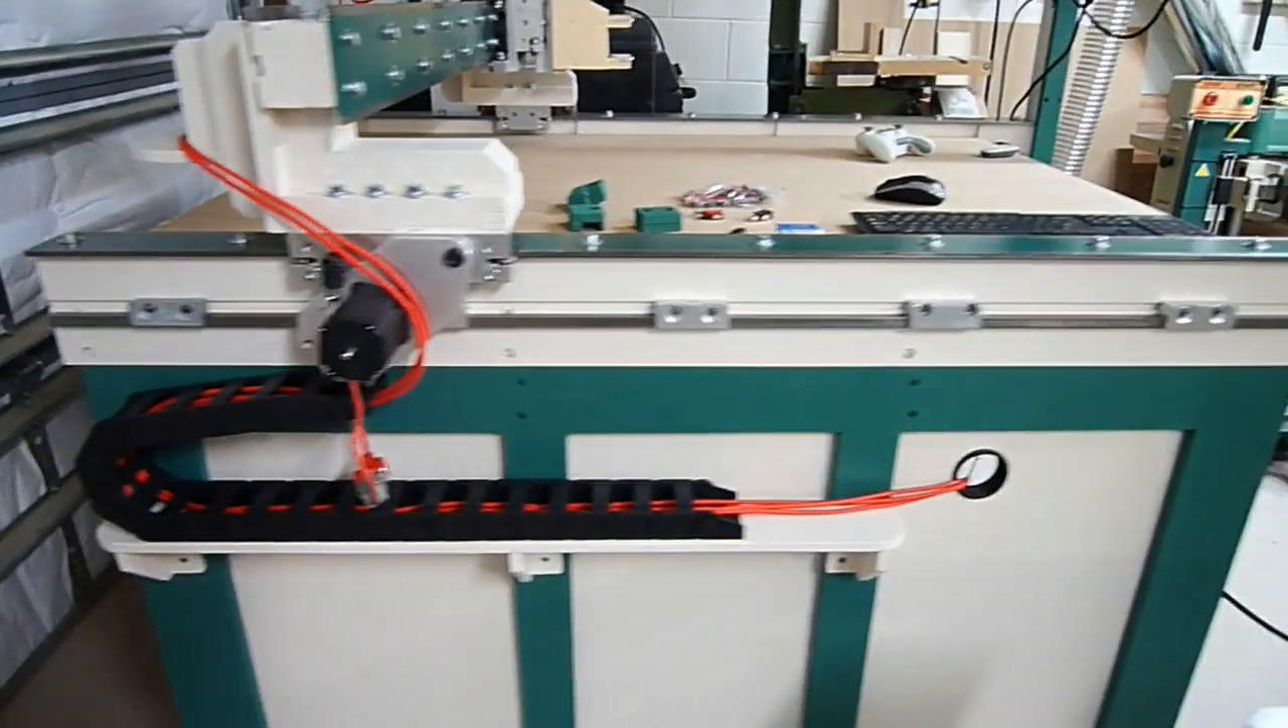Everything's getting run through the grommet that I cut into the side.